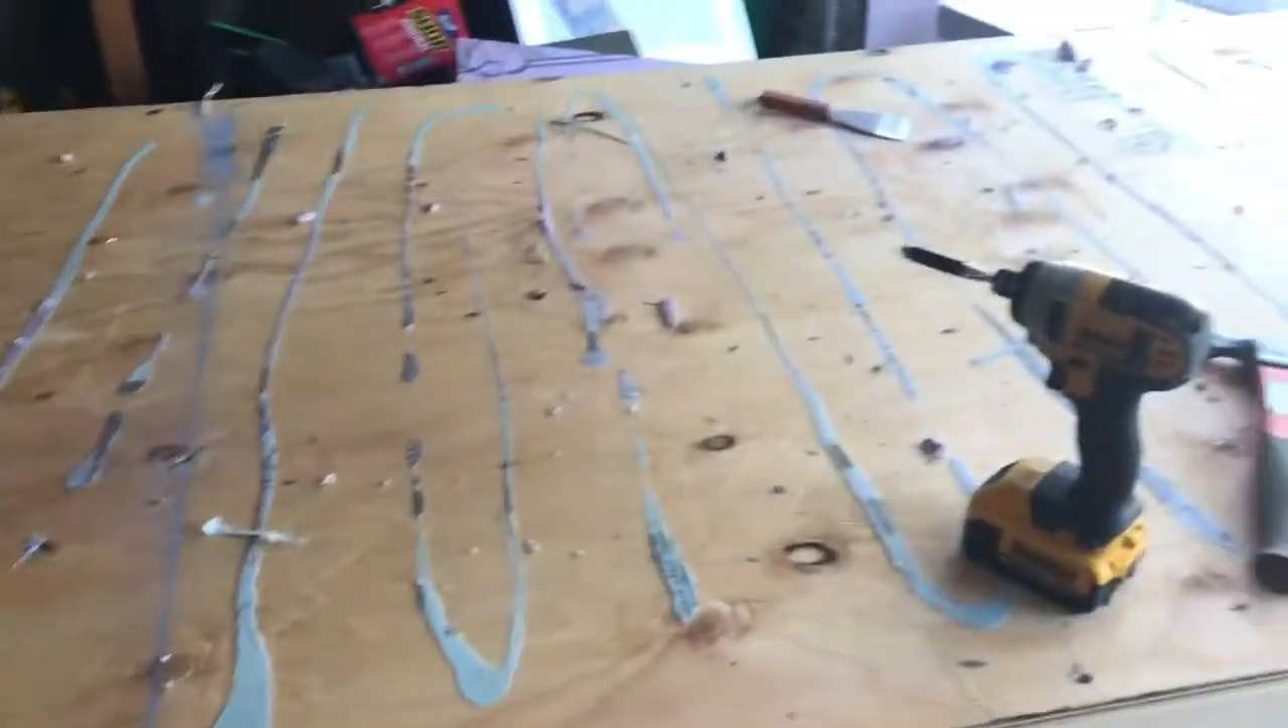Well okay so we got the foam off the tabletop and I'm not probably not going to scrape off all this cement.